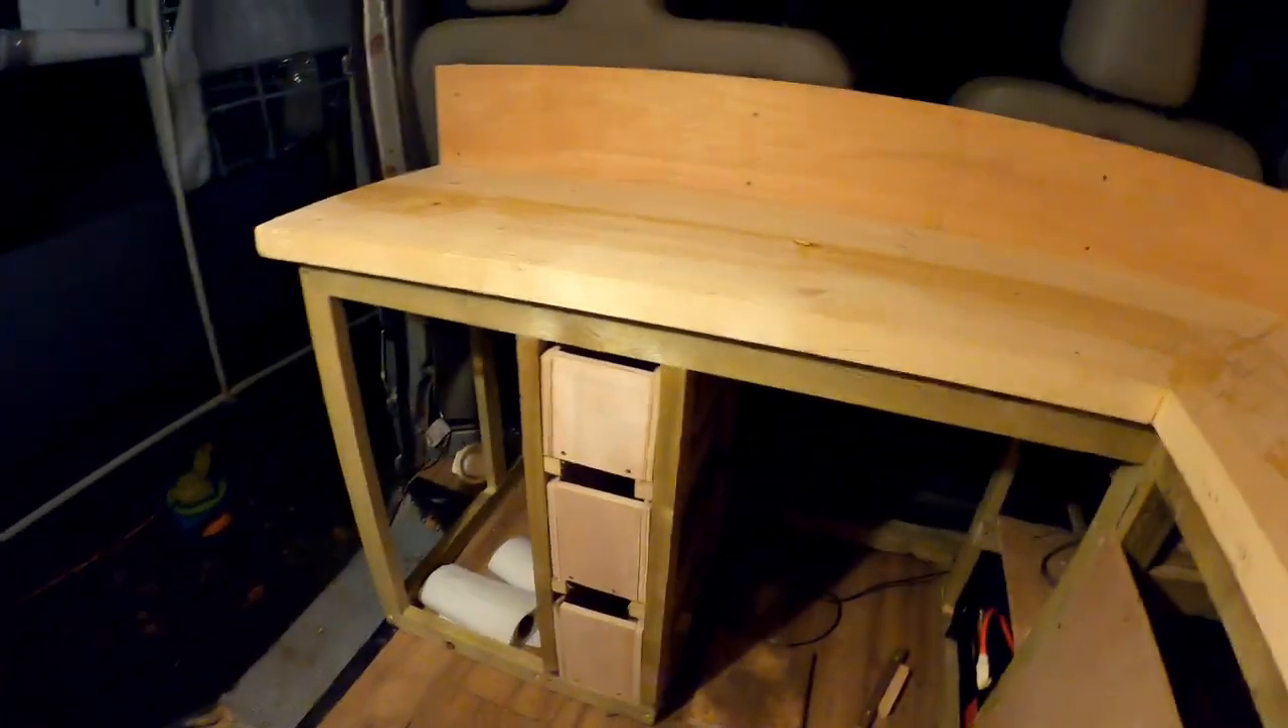I got the worktop back into position And basically cut it down to size.